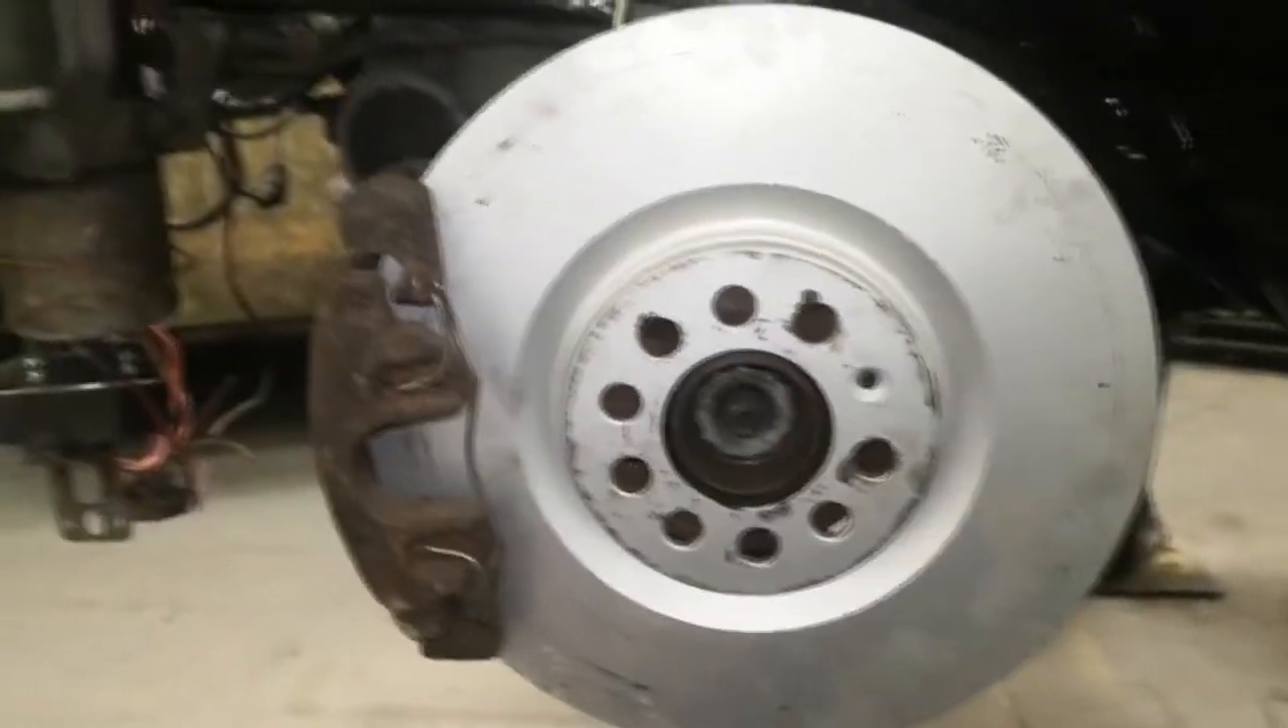So, all that's left to do now is put wheels on.